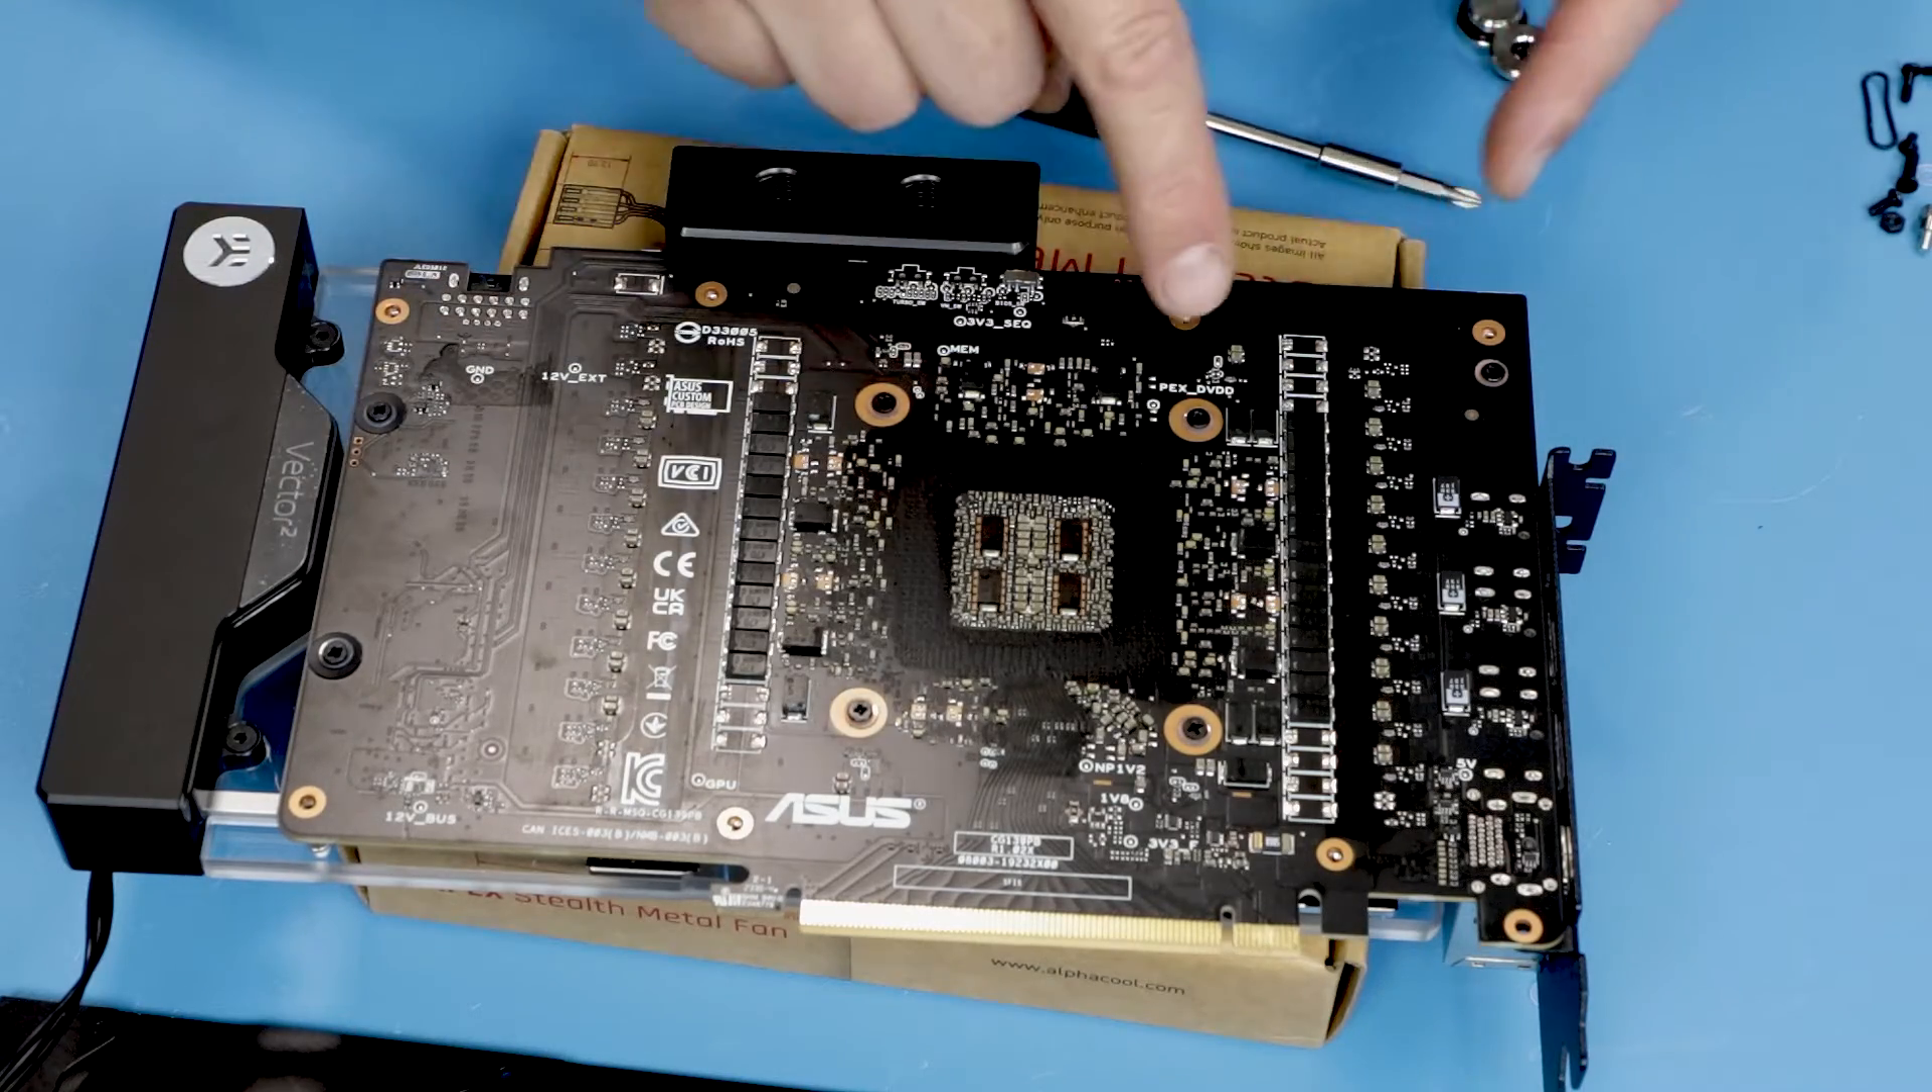After all screws in place notice that some holes still remain open because we still need to attach back plate later.